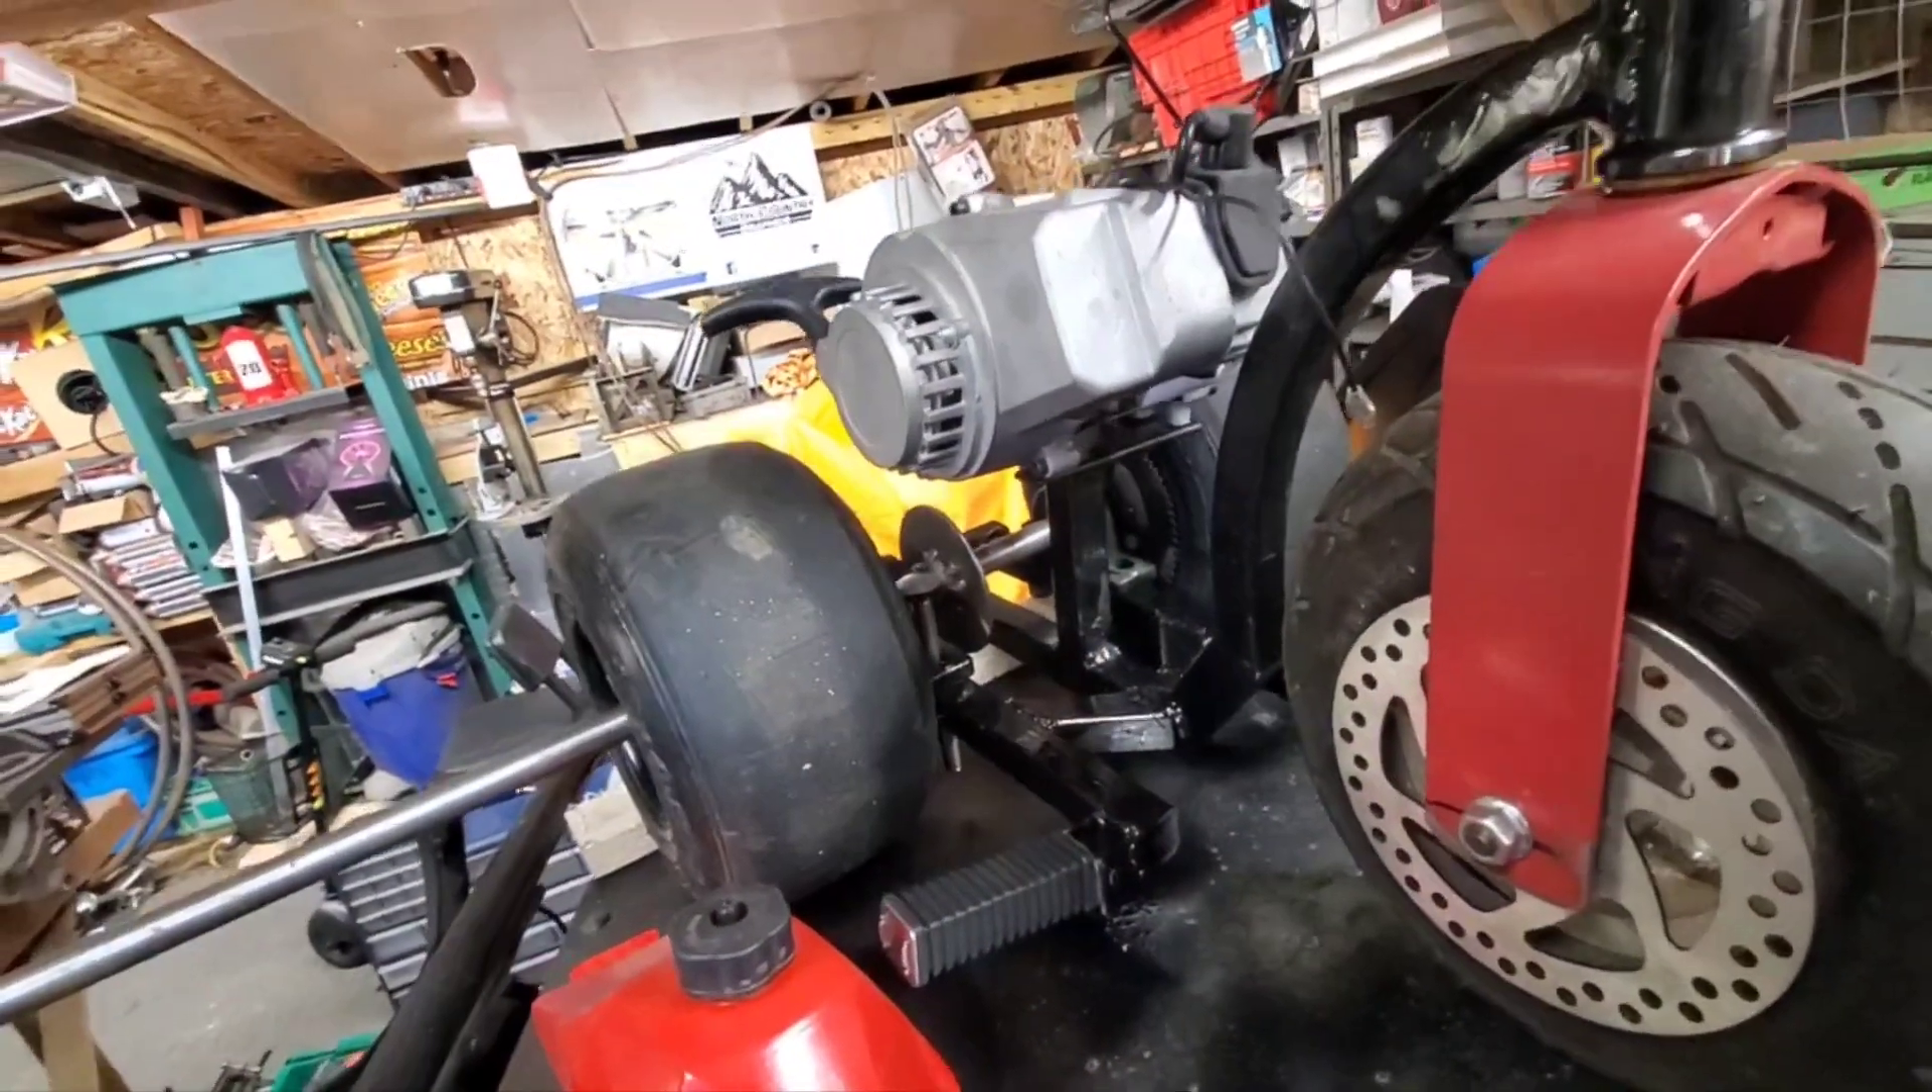I got the front disc on.